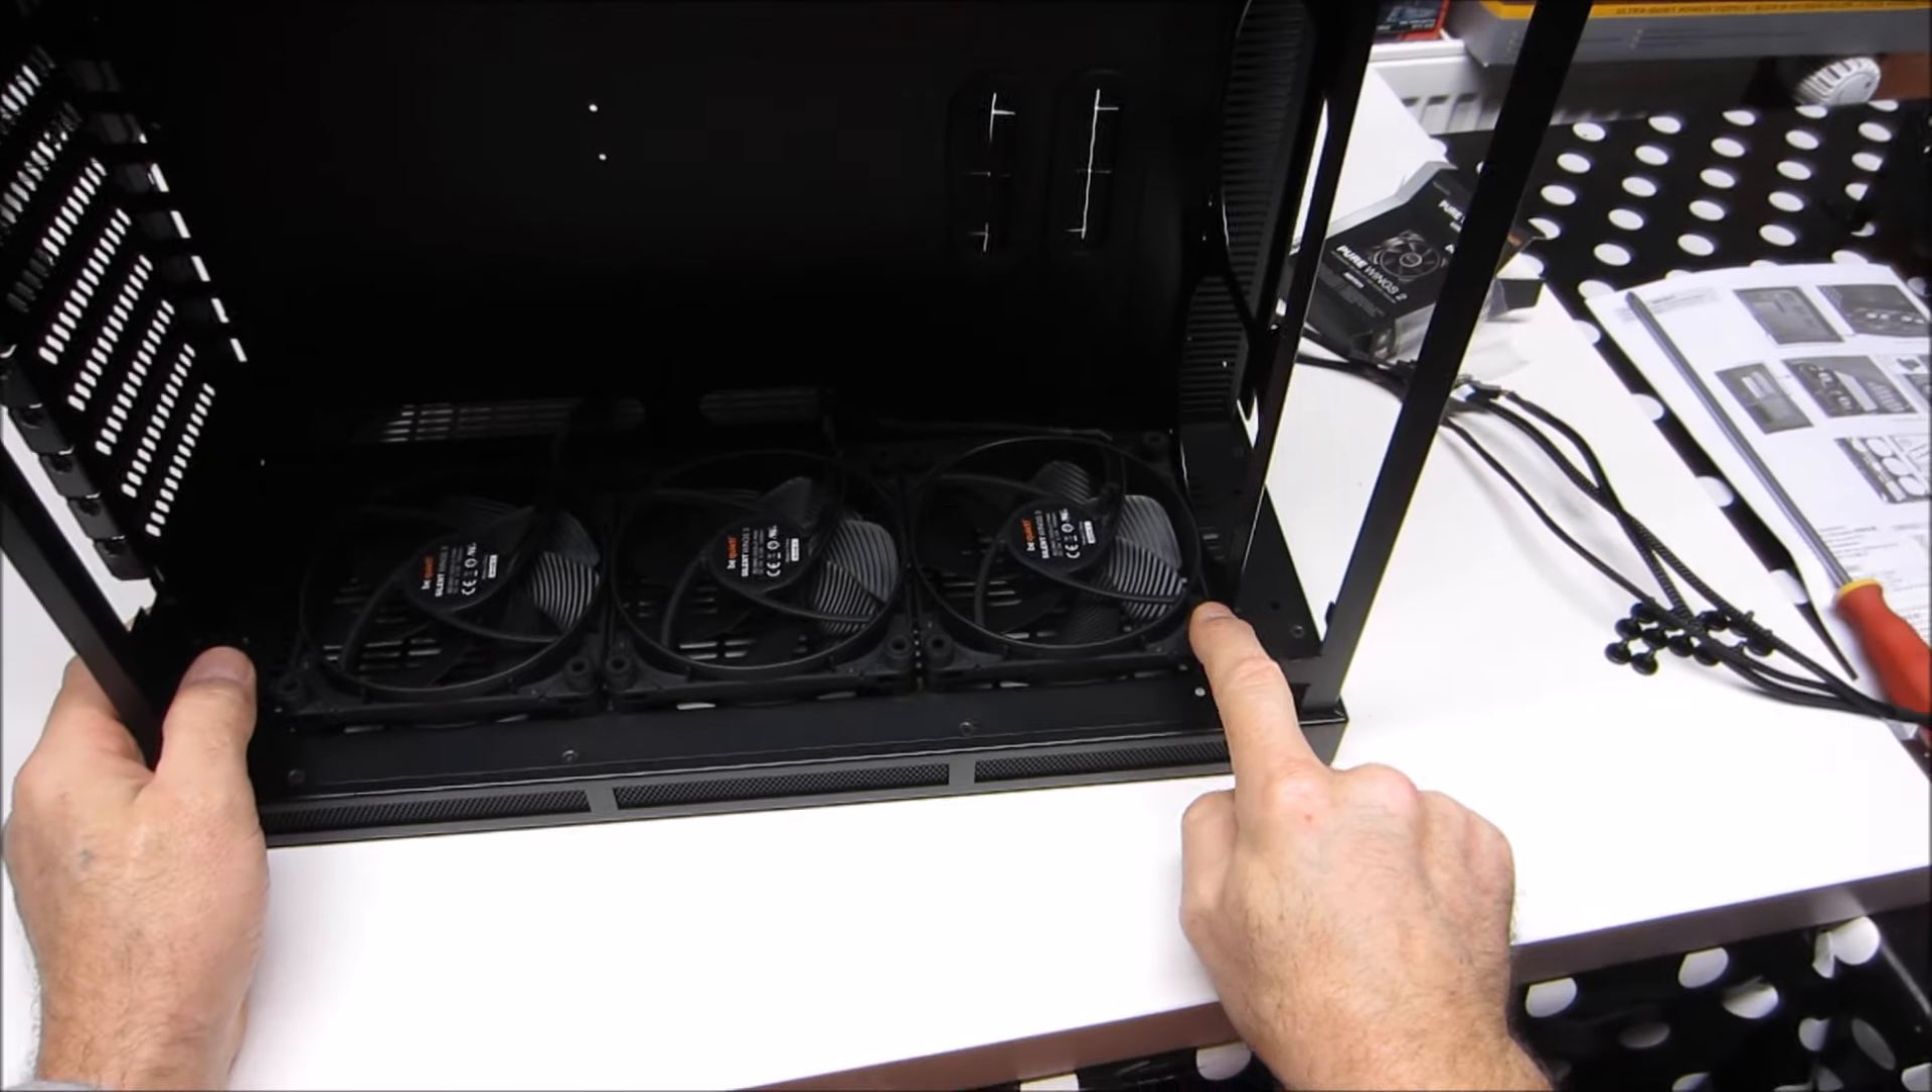Jetzt haben wir hier unten auch die drei lüfter installiert.